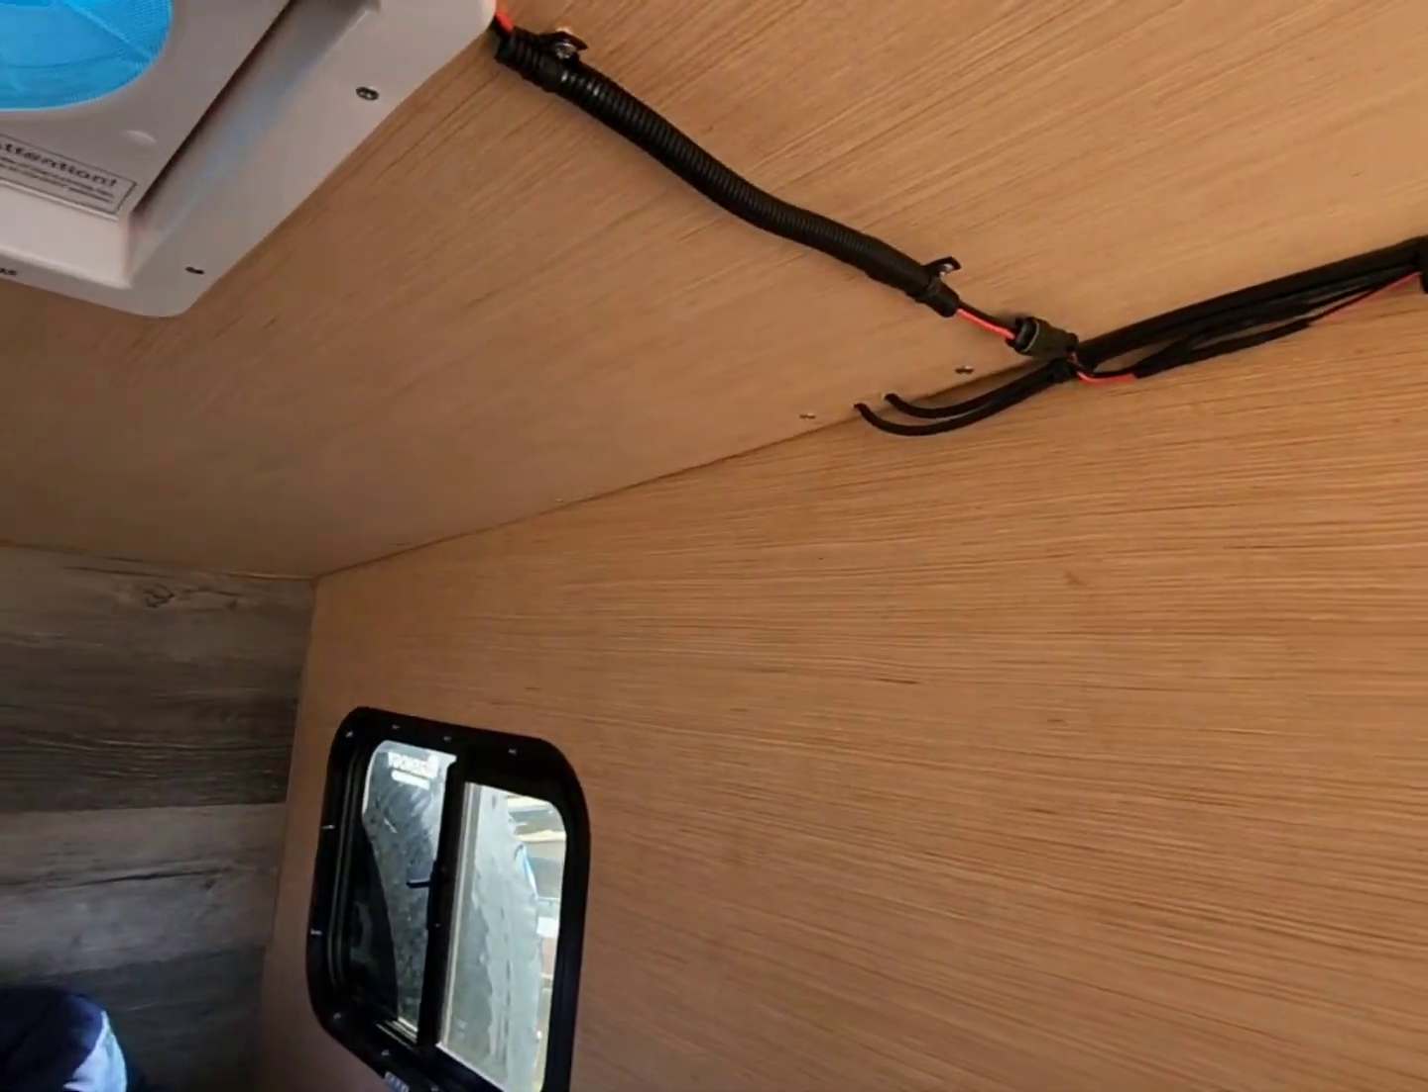I still need to tidy up this wiring, clean it up, and I also need to do some trim work here on the interior. As you can see, I don't have any corner trim yet.